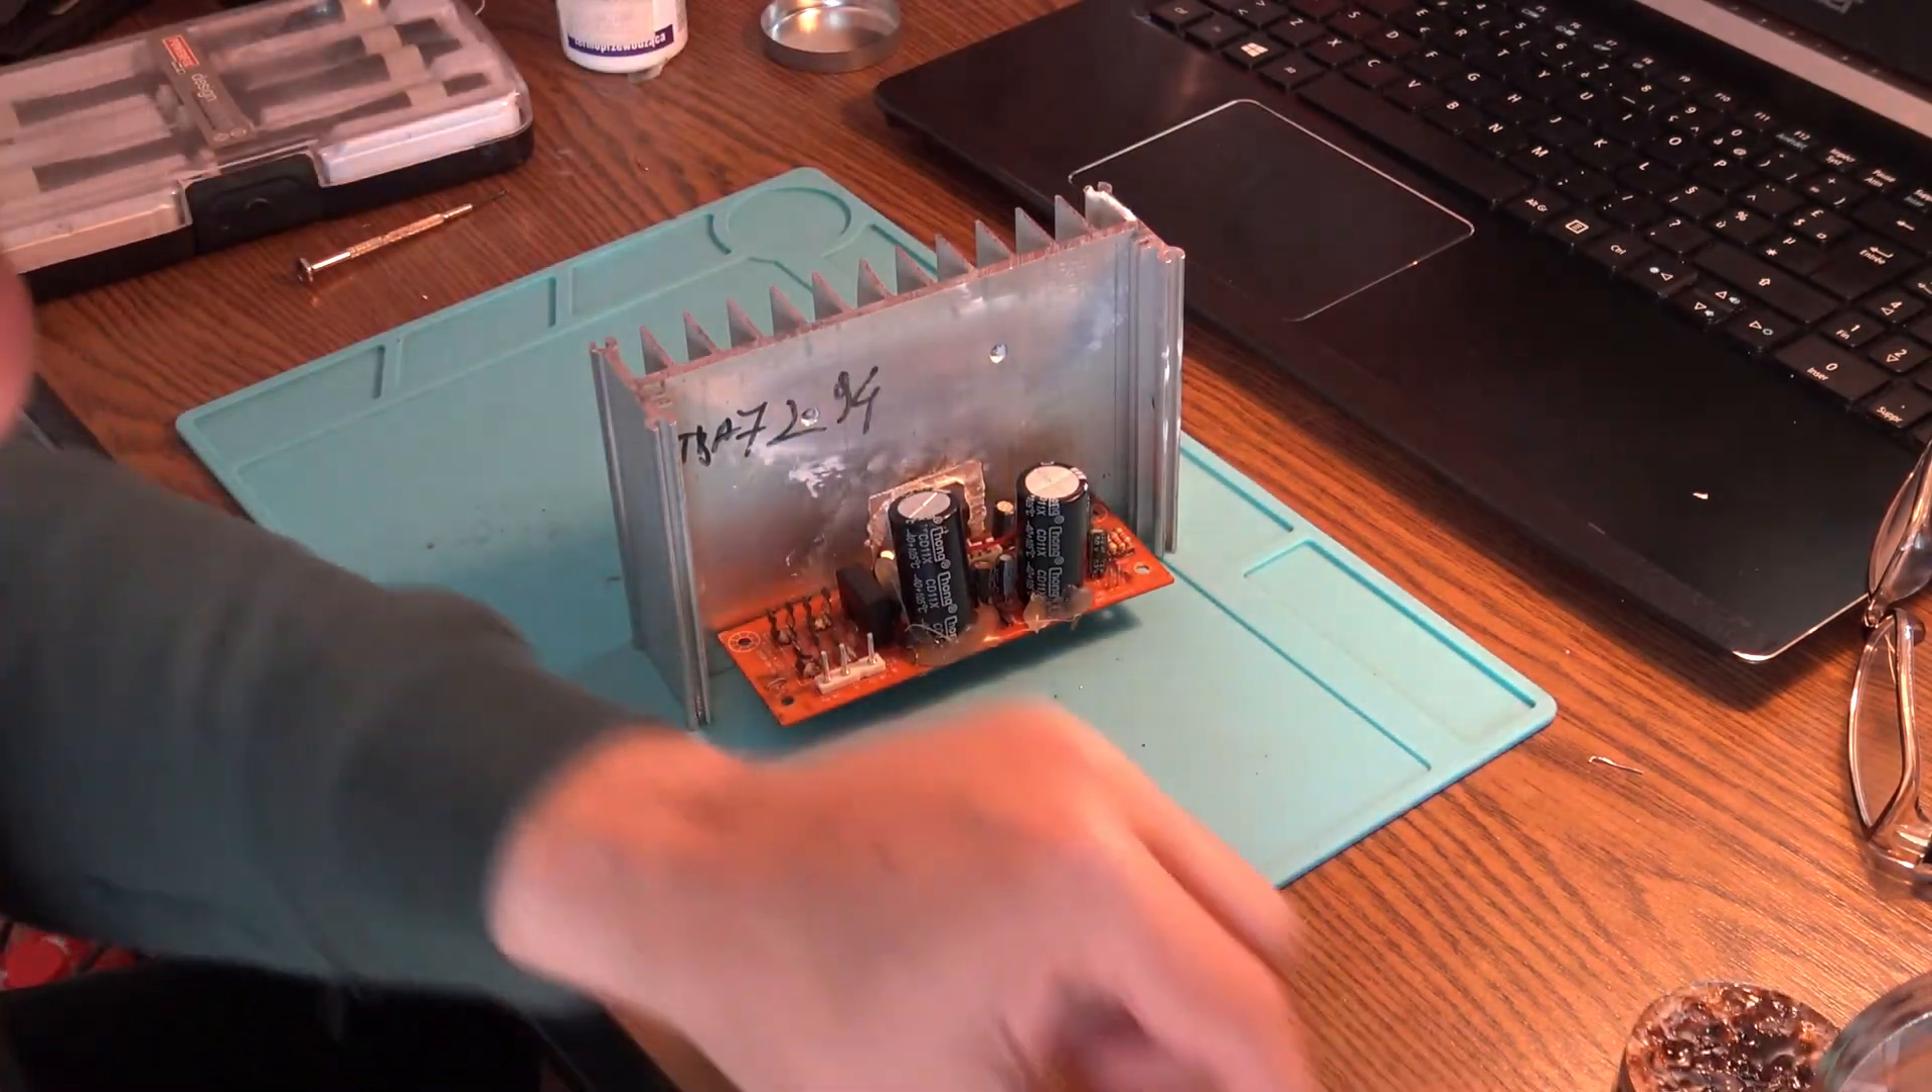So finally i have the heatsink on i know it's looking ugly.